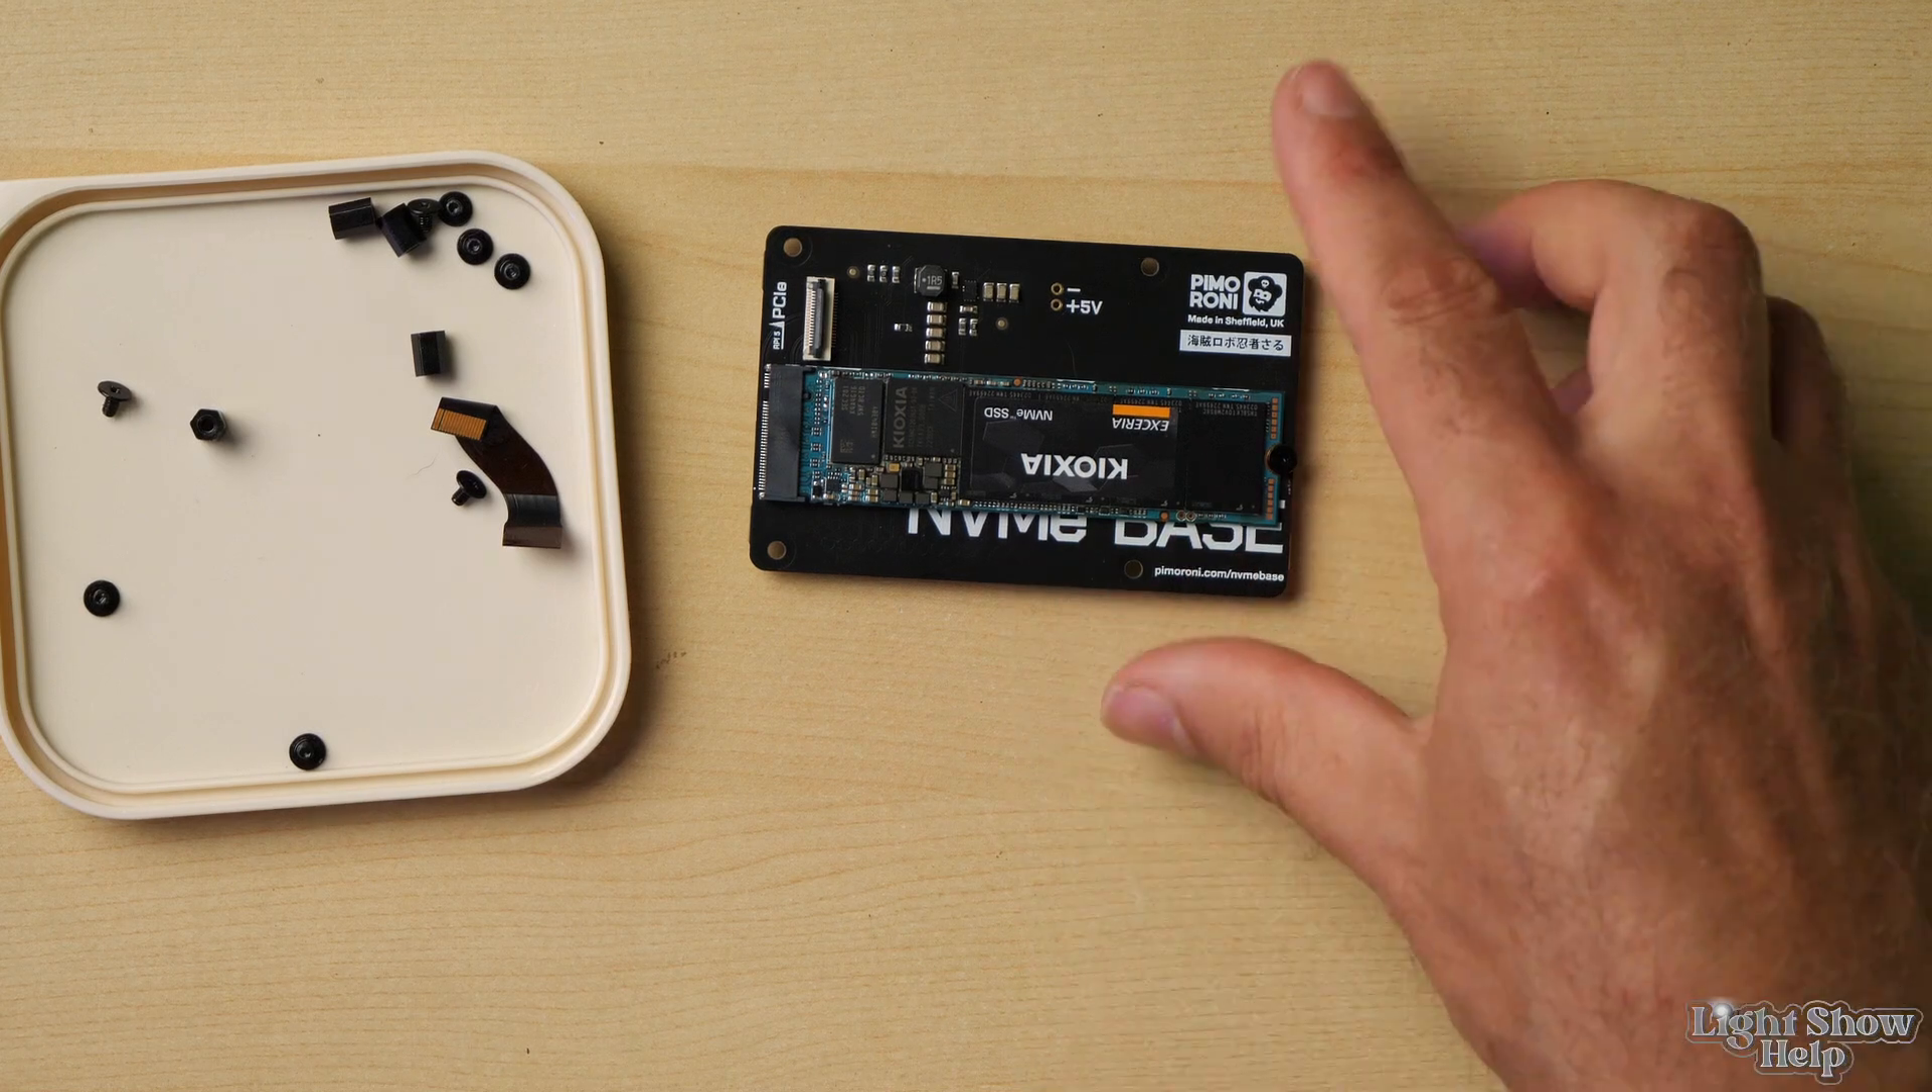So that's the NVMe disk is now mounted on the base.